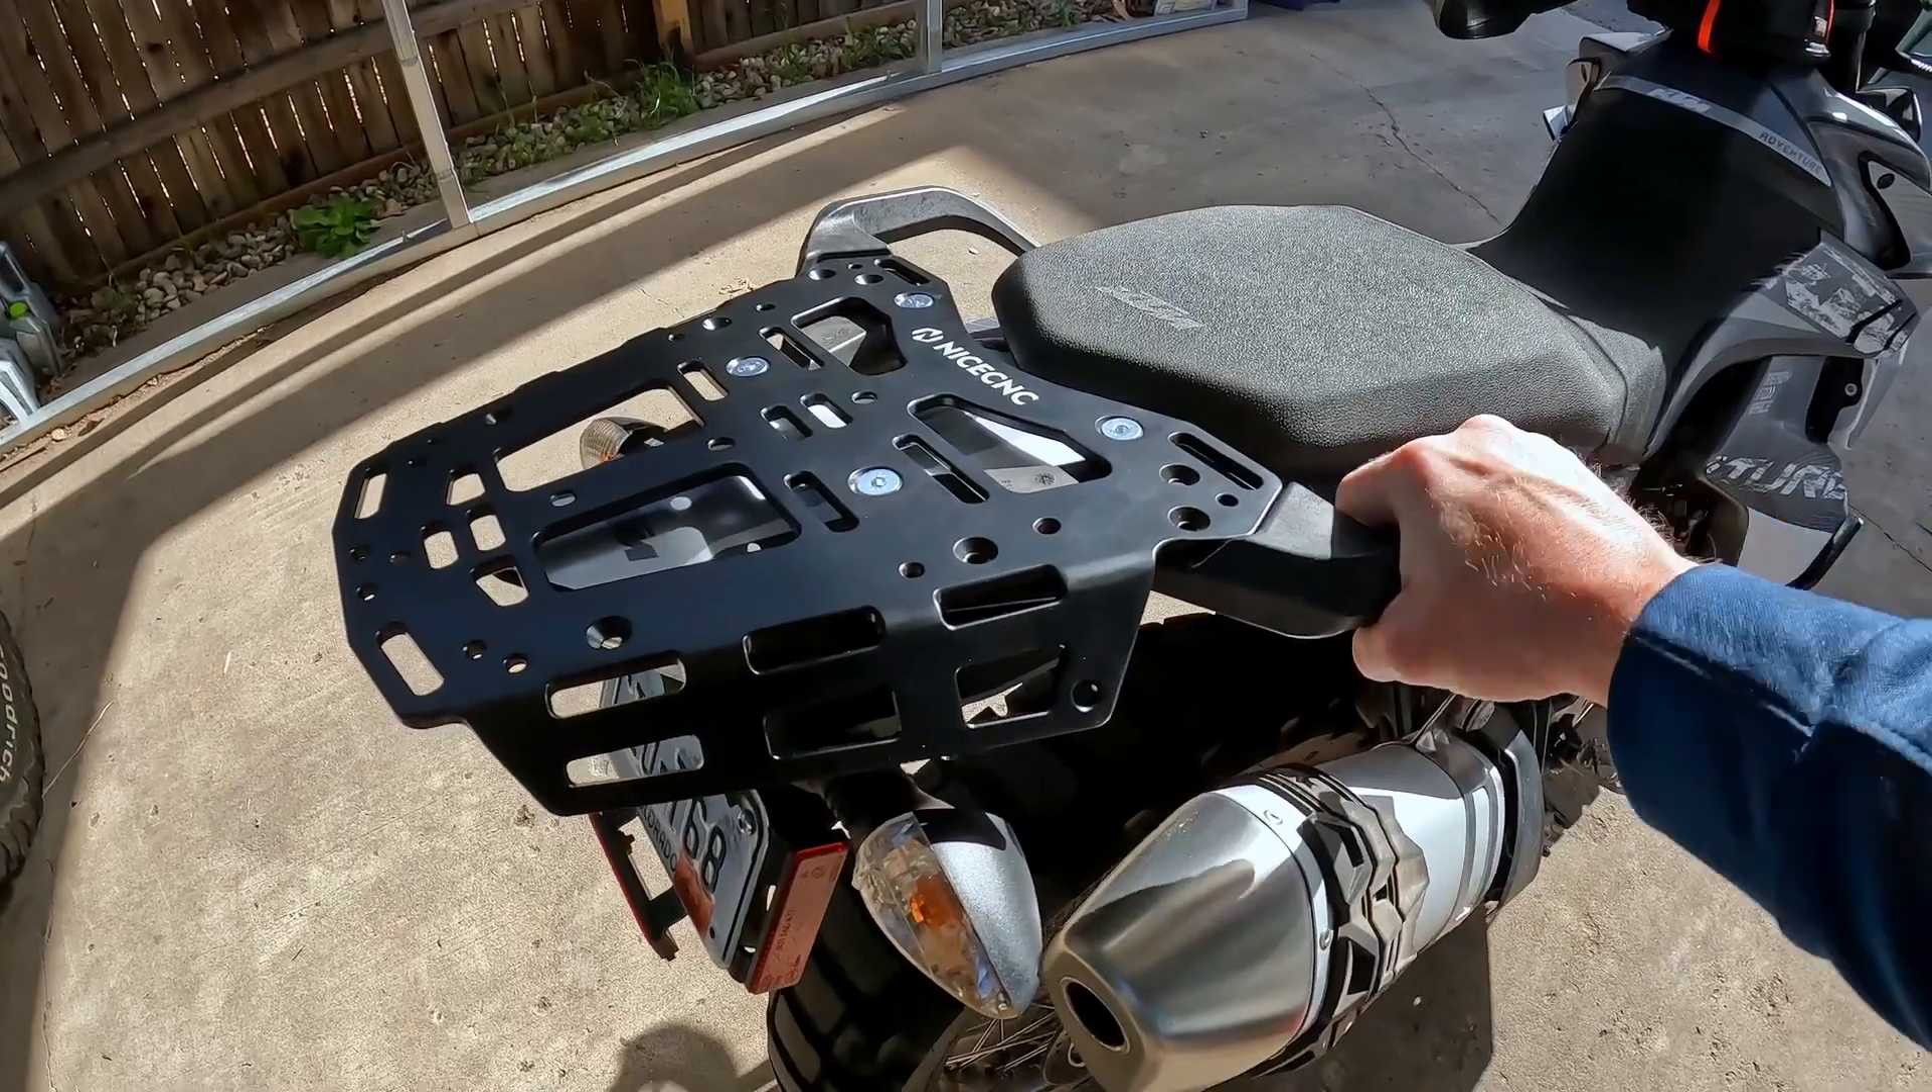Here's a look at the finished installation with the grab rails.